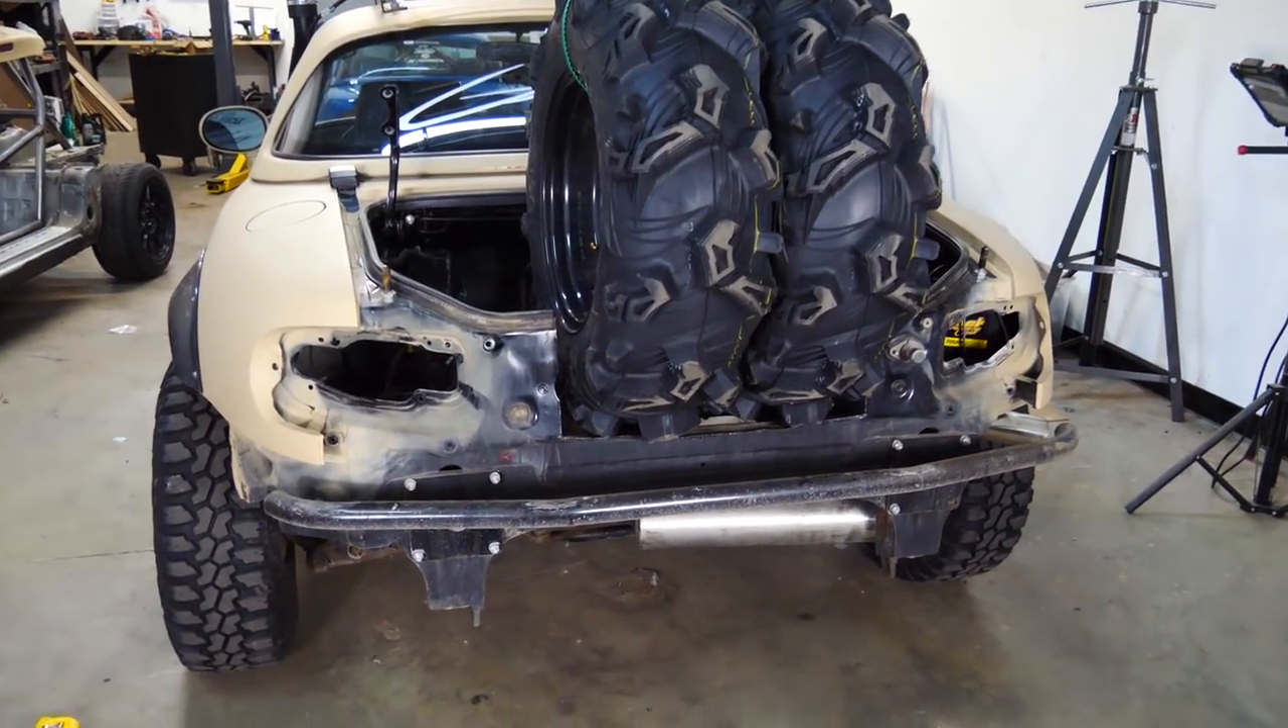The wheels are sitting in there a little bit lower, but it's still really not enough.